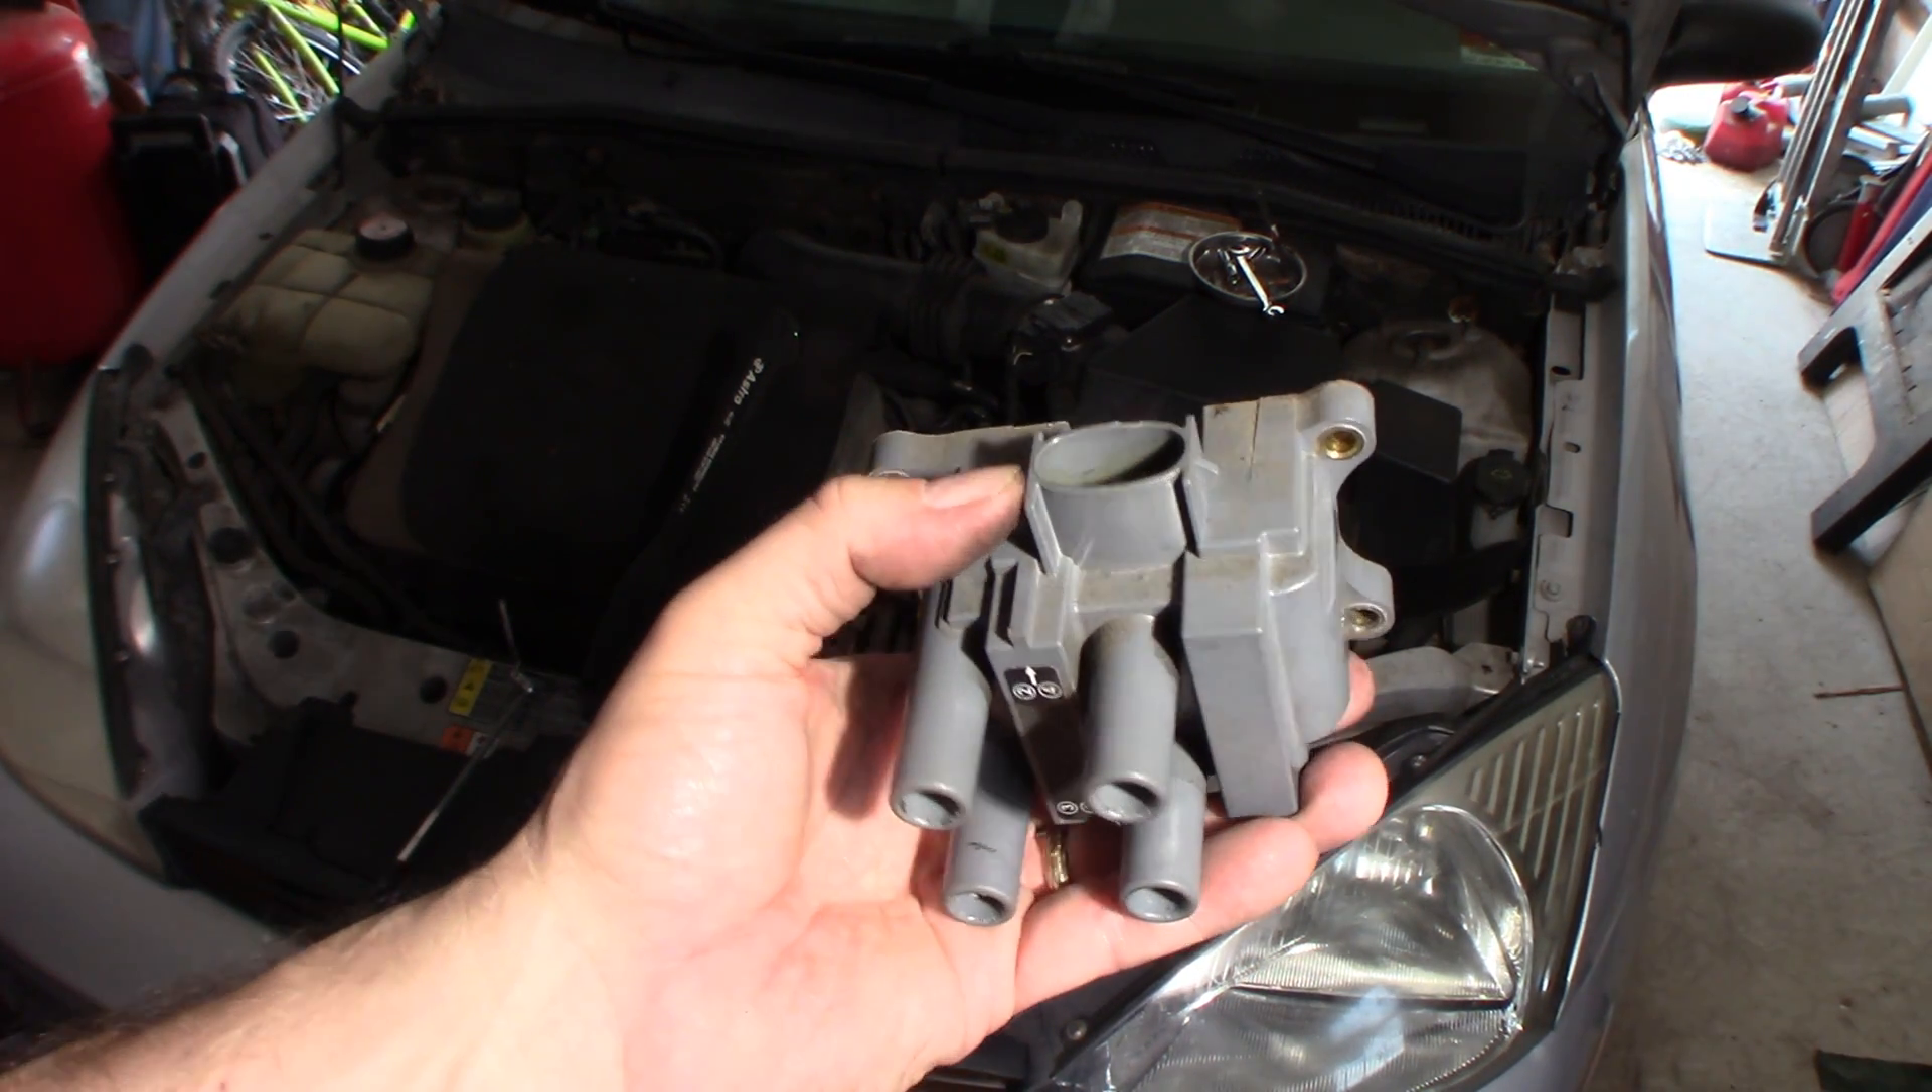So I got the coil out.